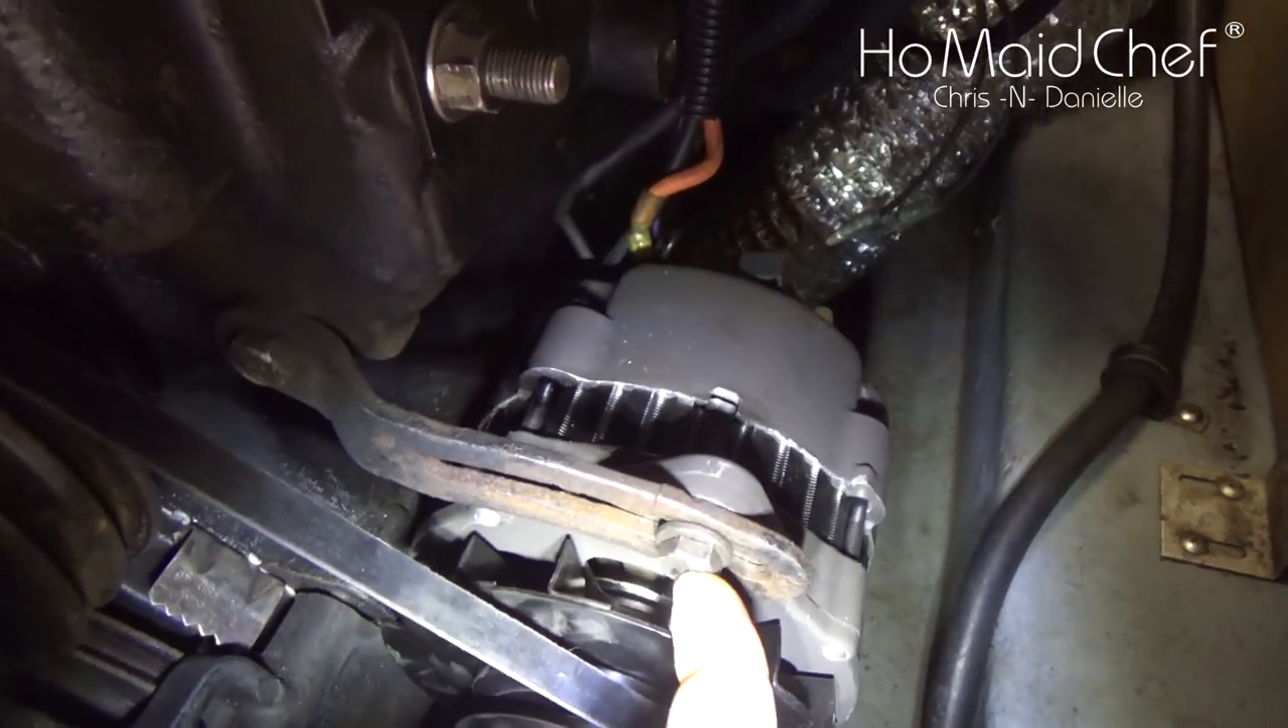So as you can see, we have a brand new alternator installed.